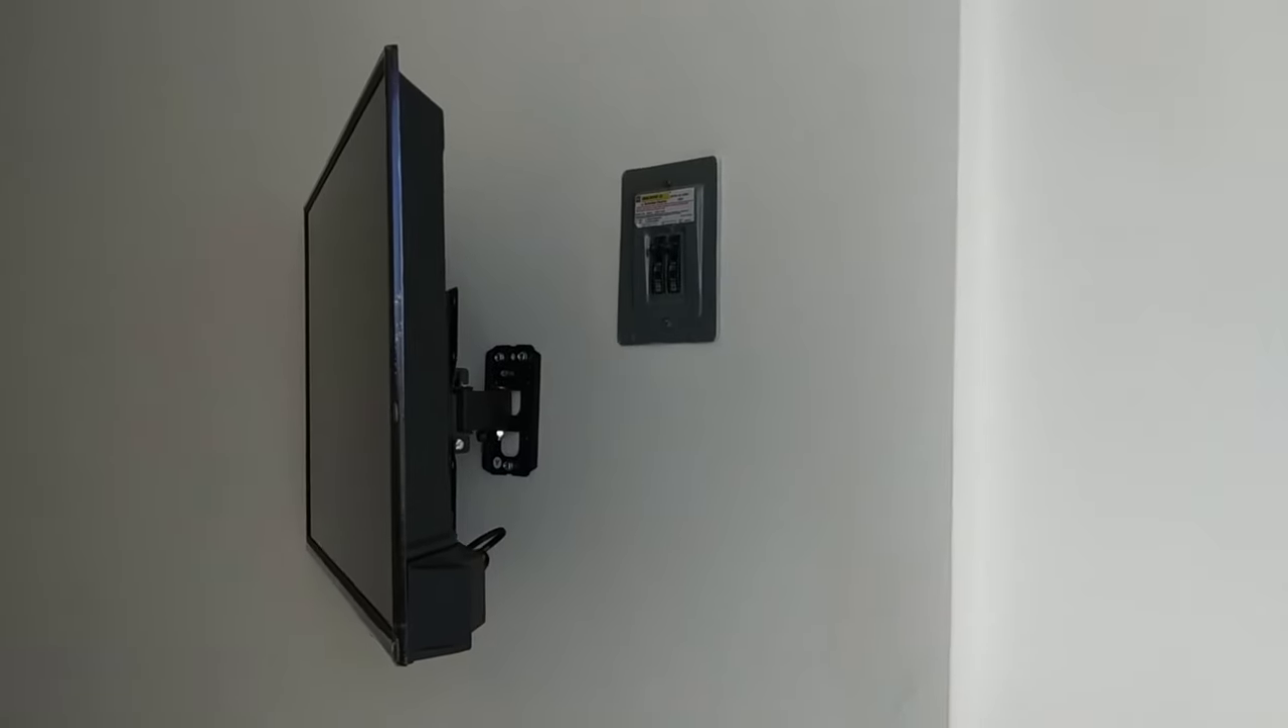Así es como ya queda instalada la pantalla.